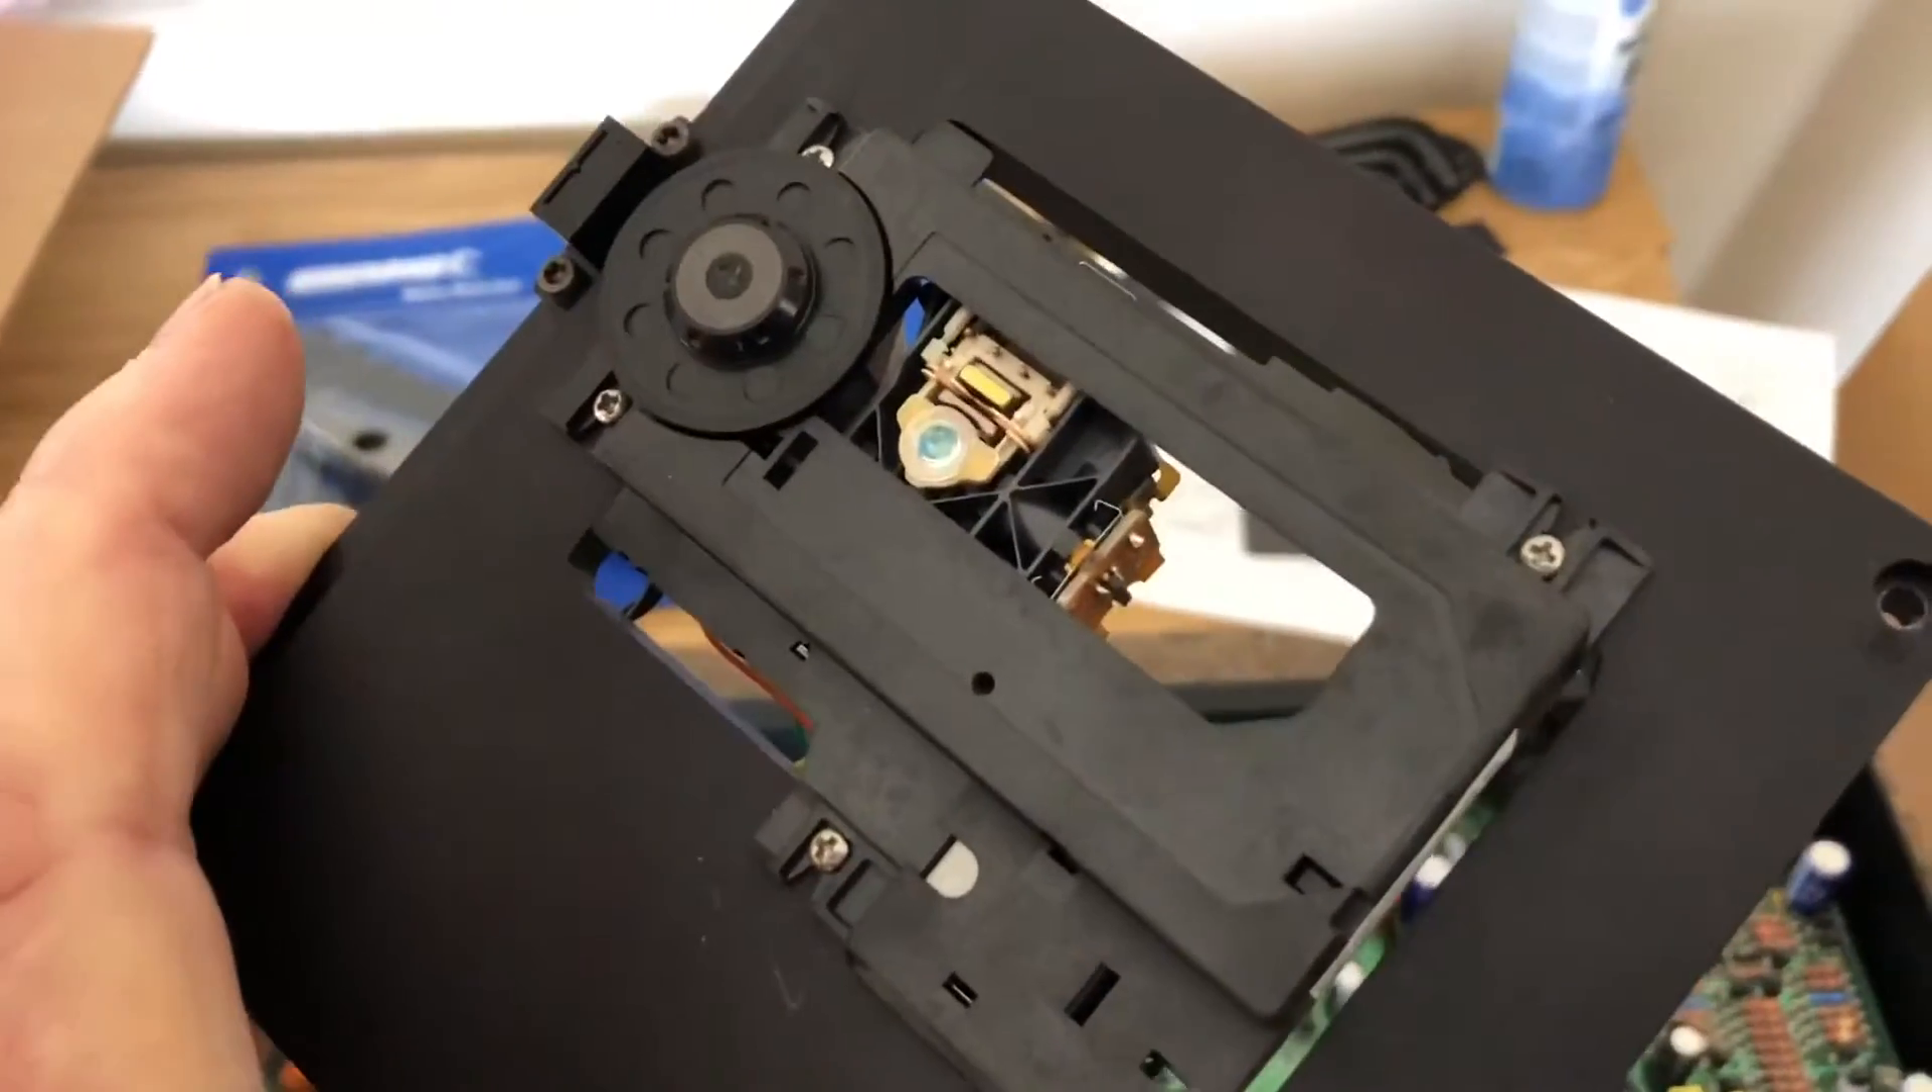And, I just thought I'd point out, I've just reinstalled the laser mech into this beautiful milled aluminium plate that combines the two together.